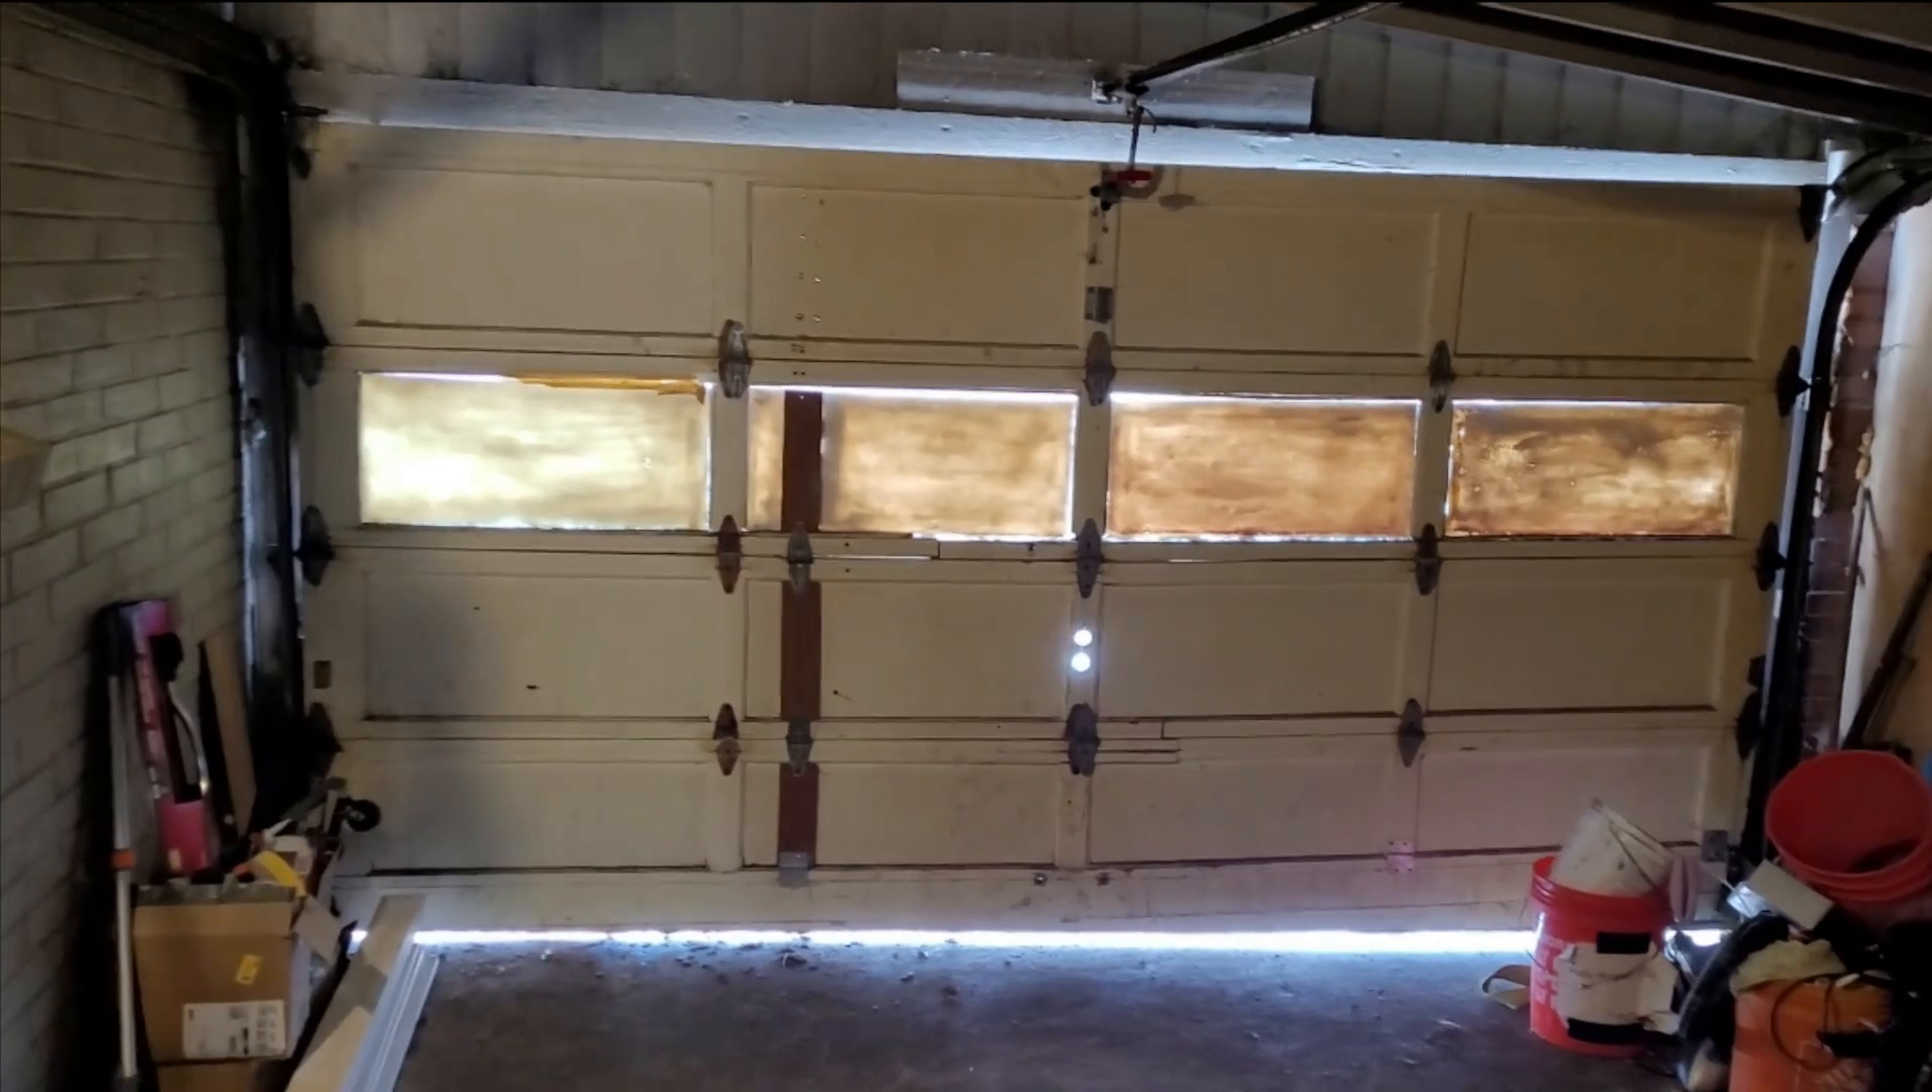There is a gap at the bottom because I just I did pull off the one inch trim that was at the bottom and then the rubber piece so that's why the big gap.